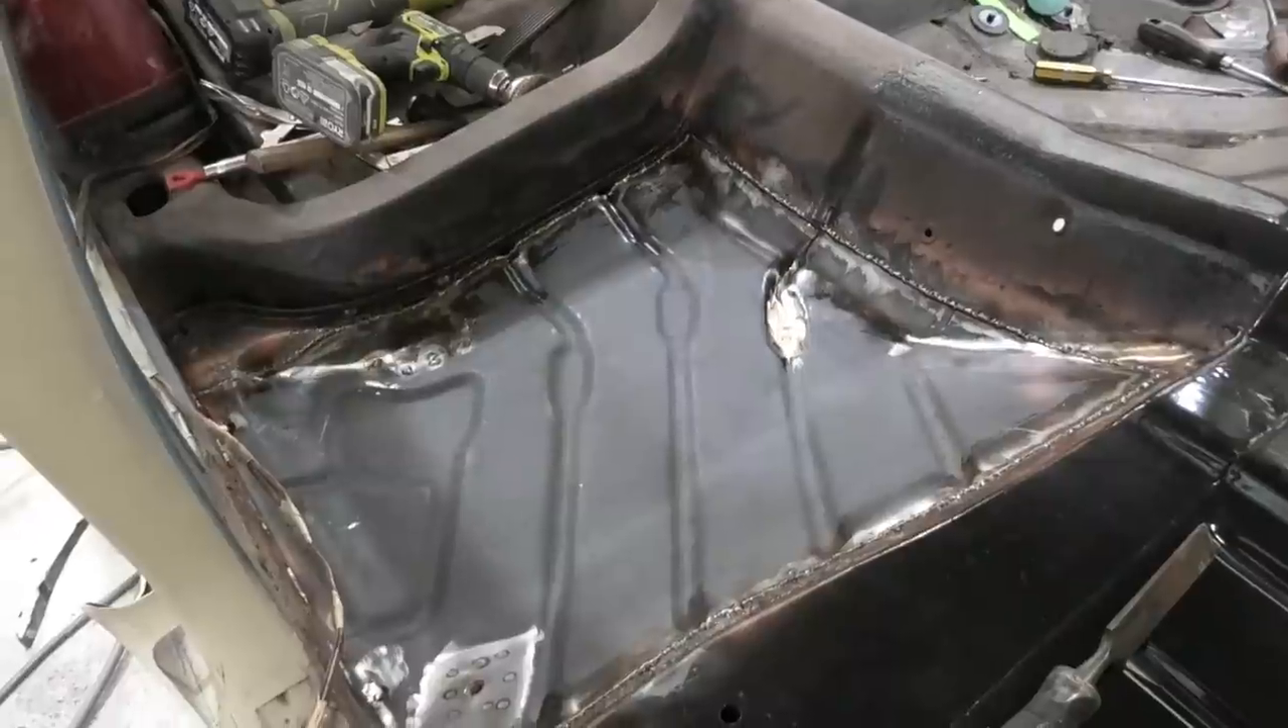The floor pan is in, it's welded, looking lovely.